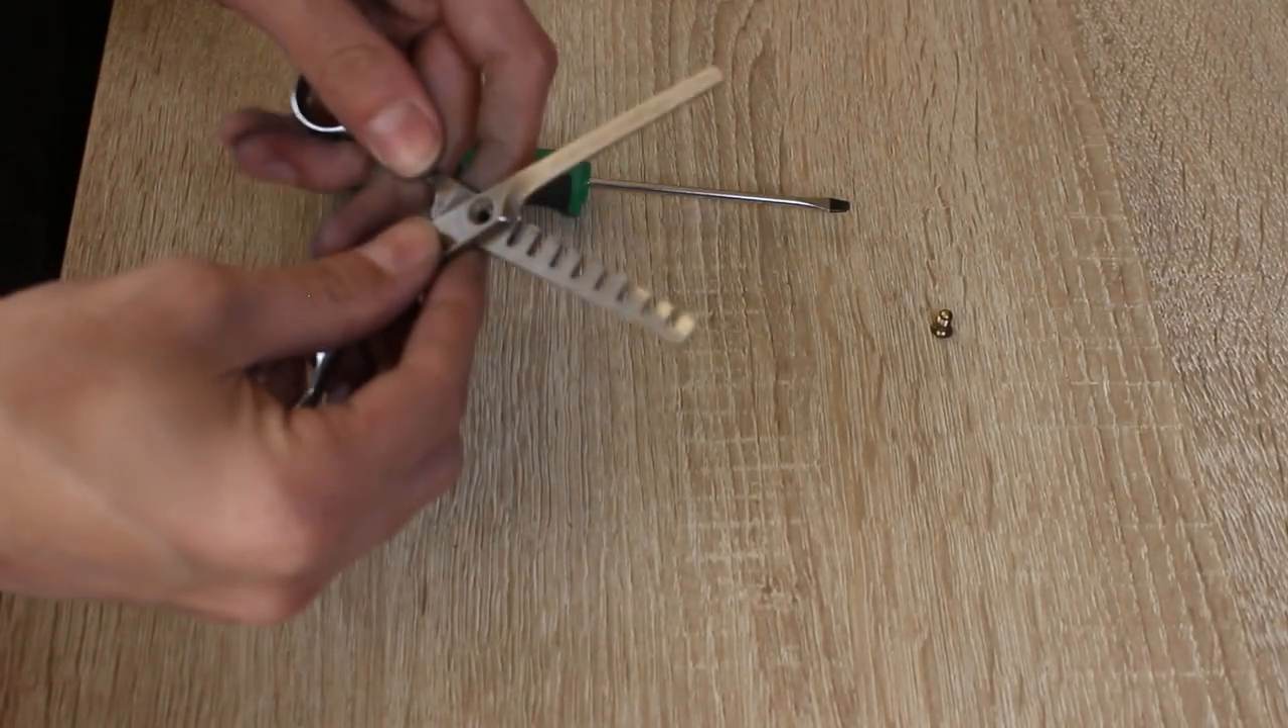Ya solo nos queda montar de nuevo las tijeras y habremos terminado.